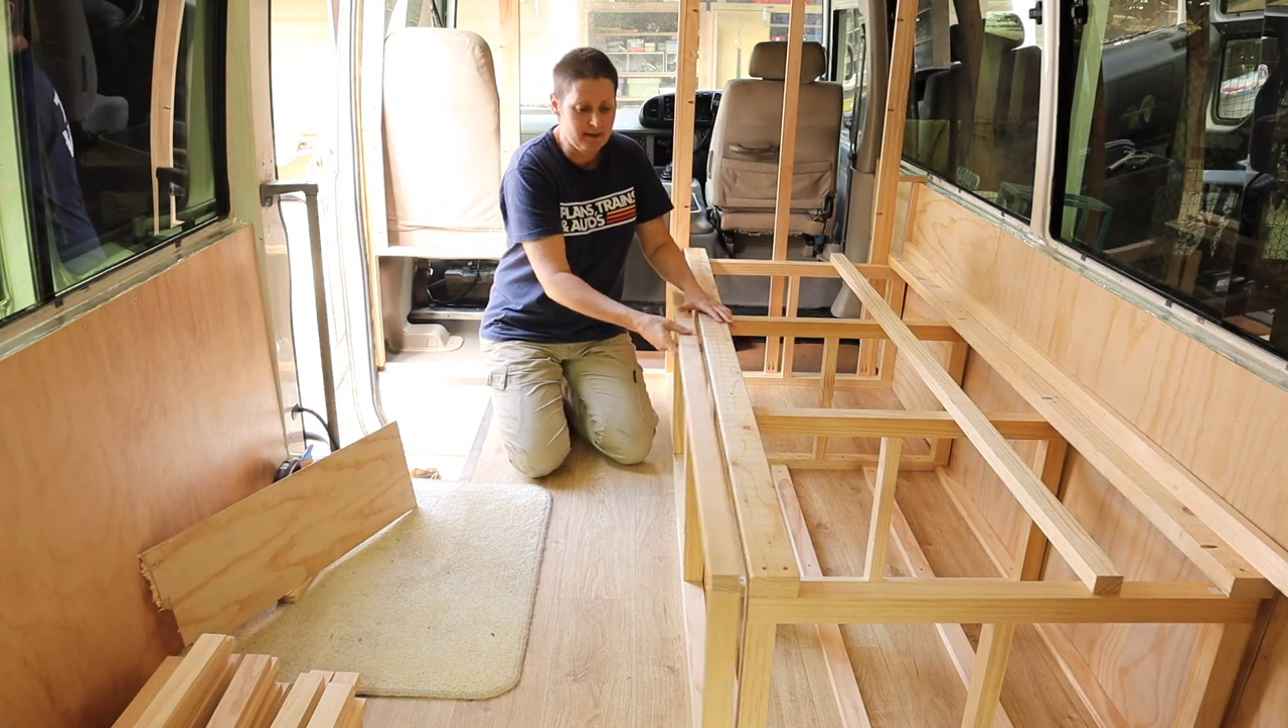I finished the basic structure of the fixed part of the bed.